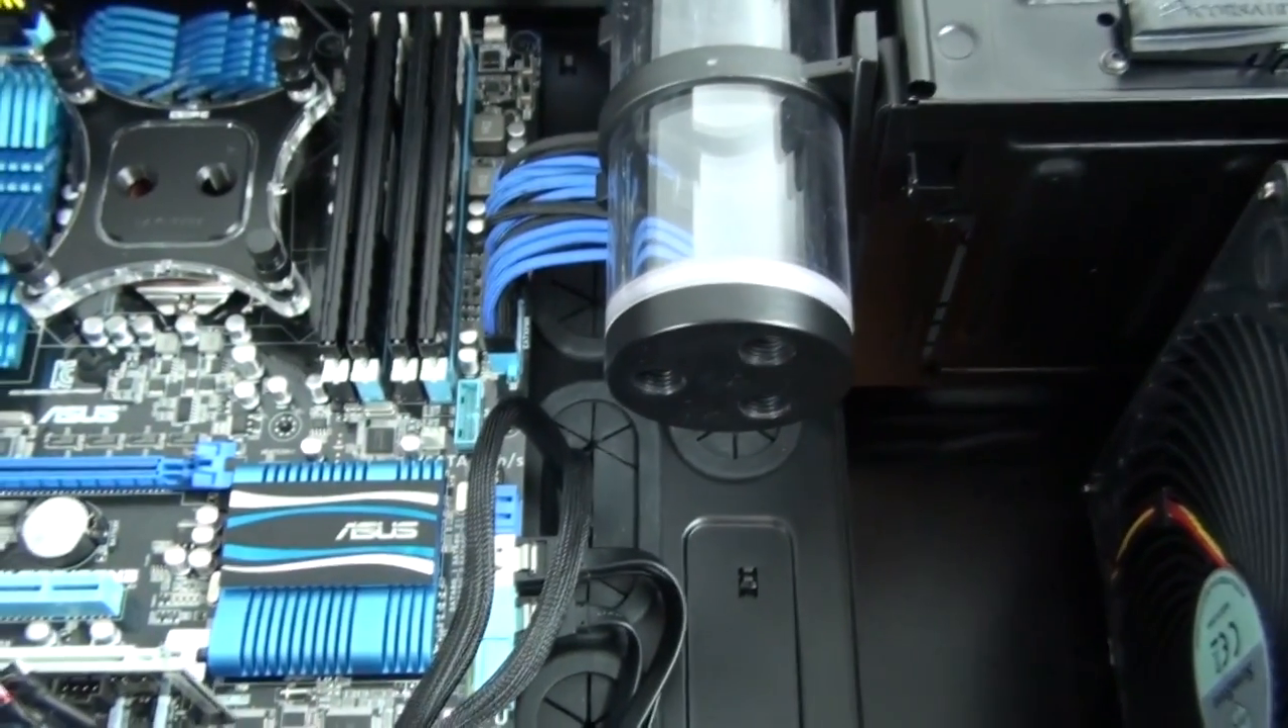So the reservoir is mounted and at the top of this reservoir, there's just a single opening, which is obviously going to be the fill port.